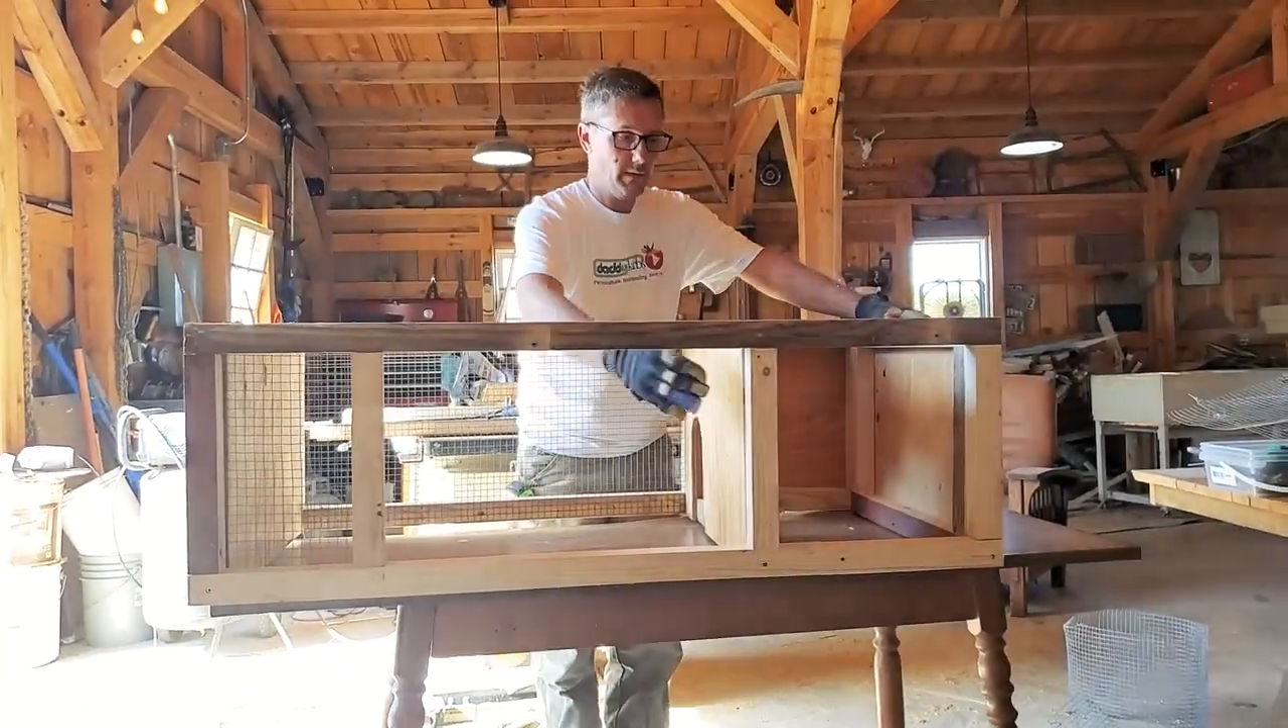Okay, now that is basically, of course, we need doors, a sandbox, top and bottom wire but that is your main framework.